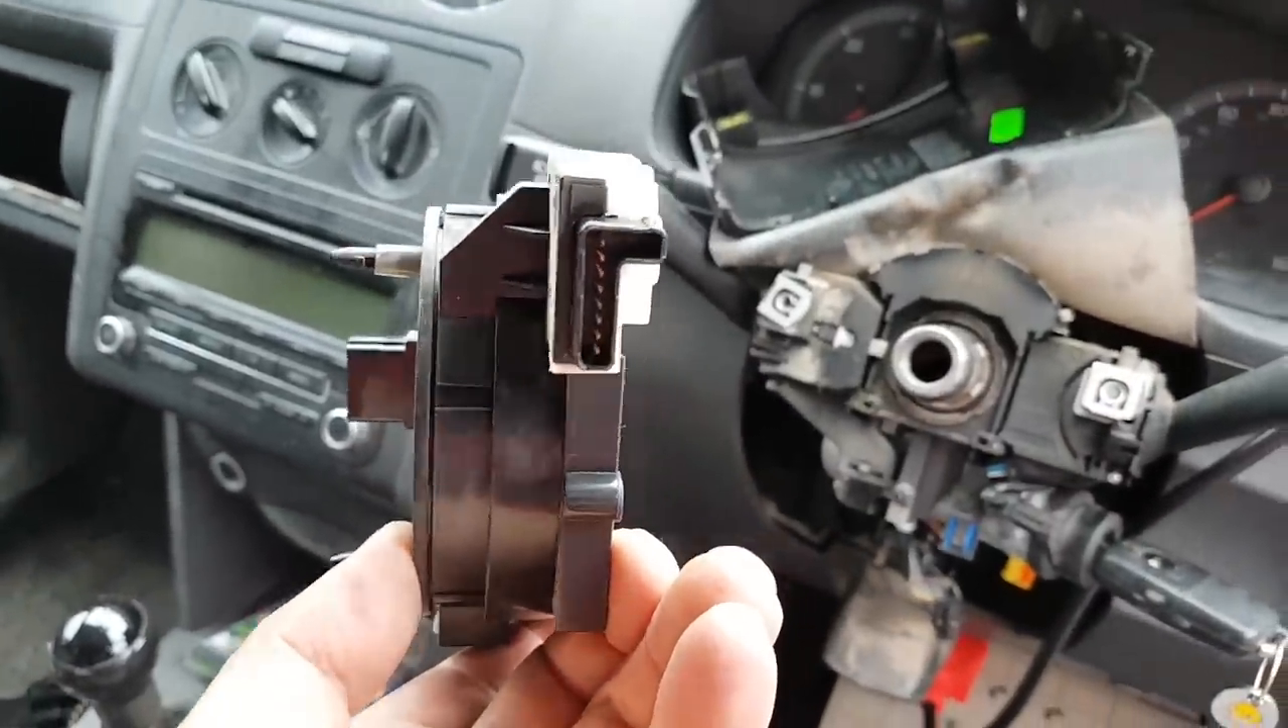Okay so clock spring is removed it's here but i'm not gonna open it here obviously.